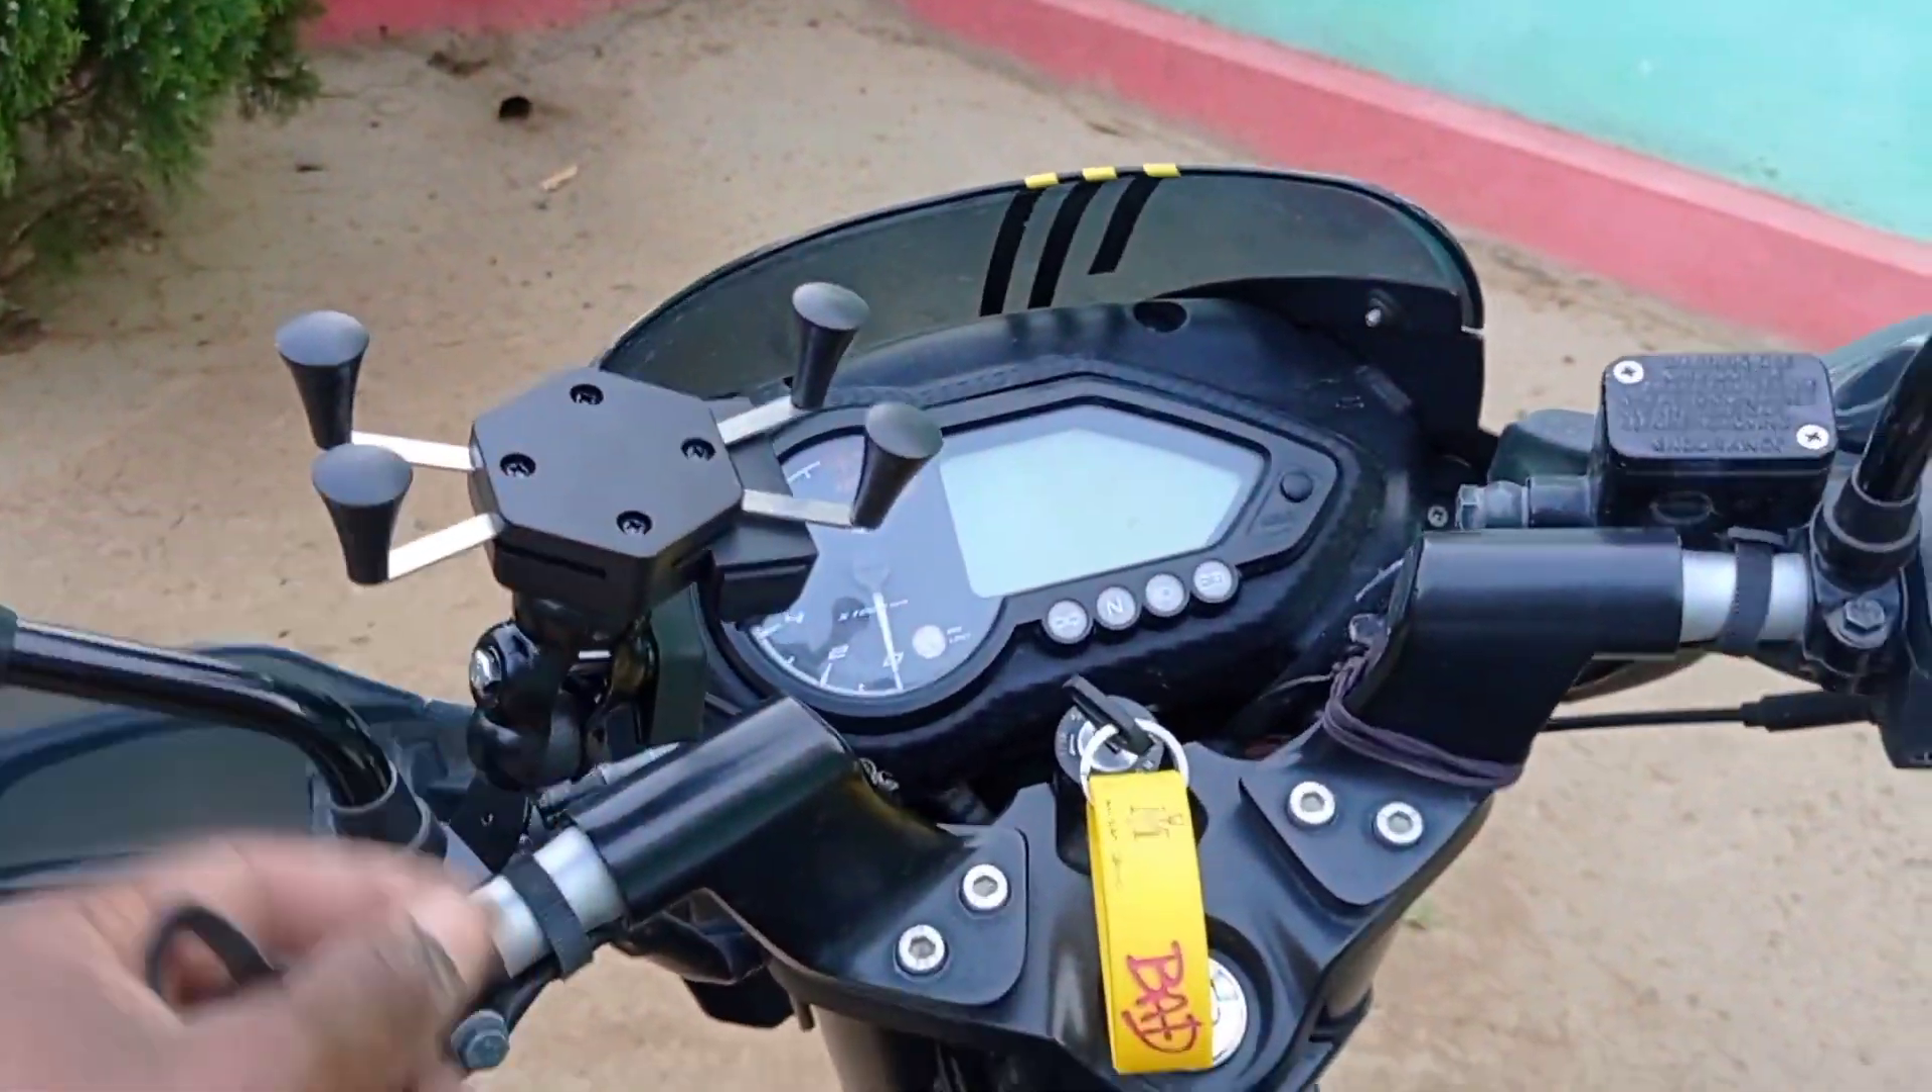मोबाइल होल्डर लग के त्यार हो चुका है।